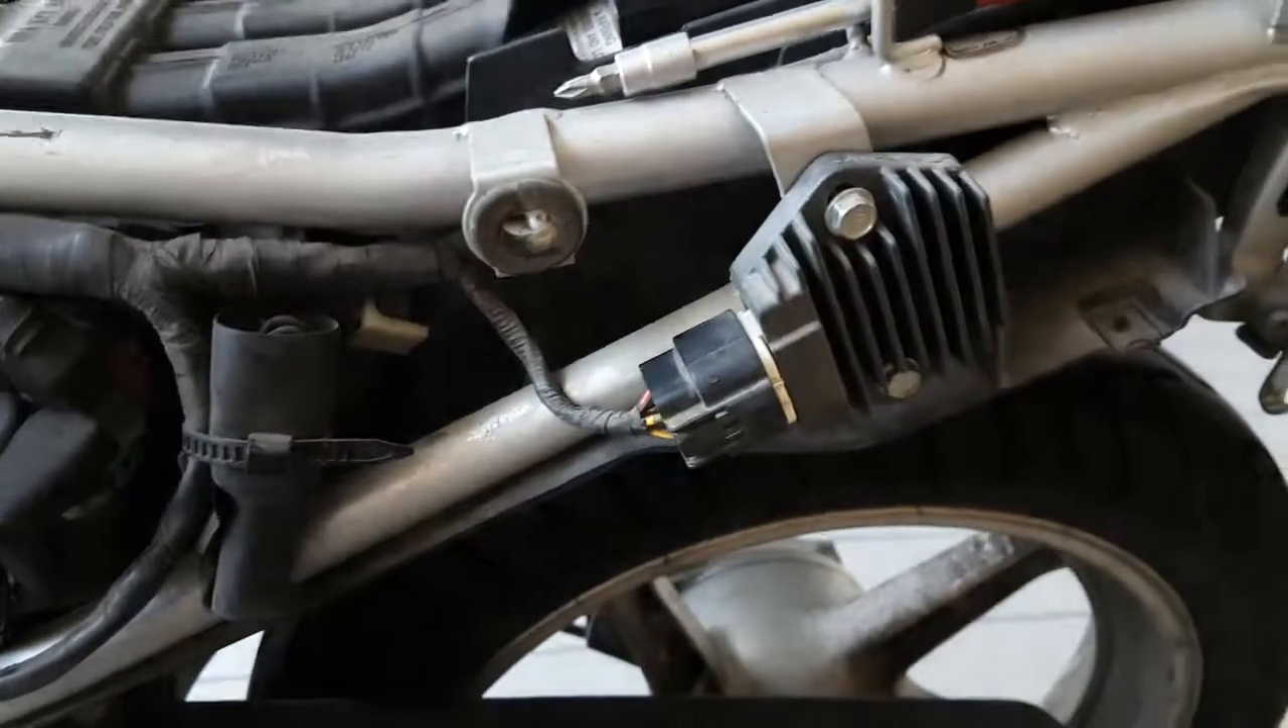Como podéis ver el regulador ya está montado en su sitio.